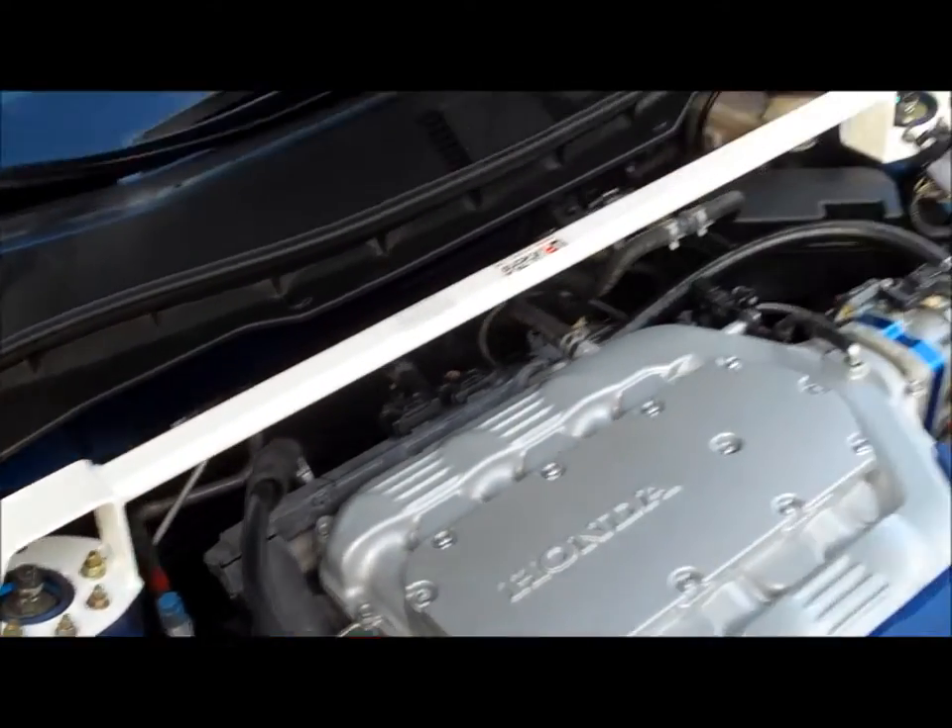Okay, since I already have the tower on, I am basically done with the front.